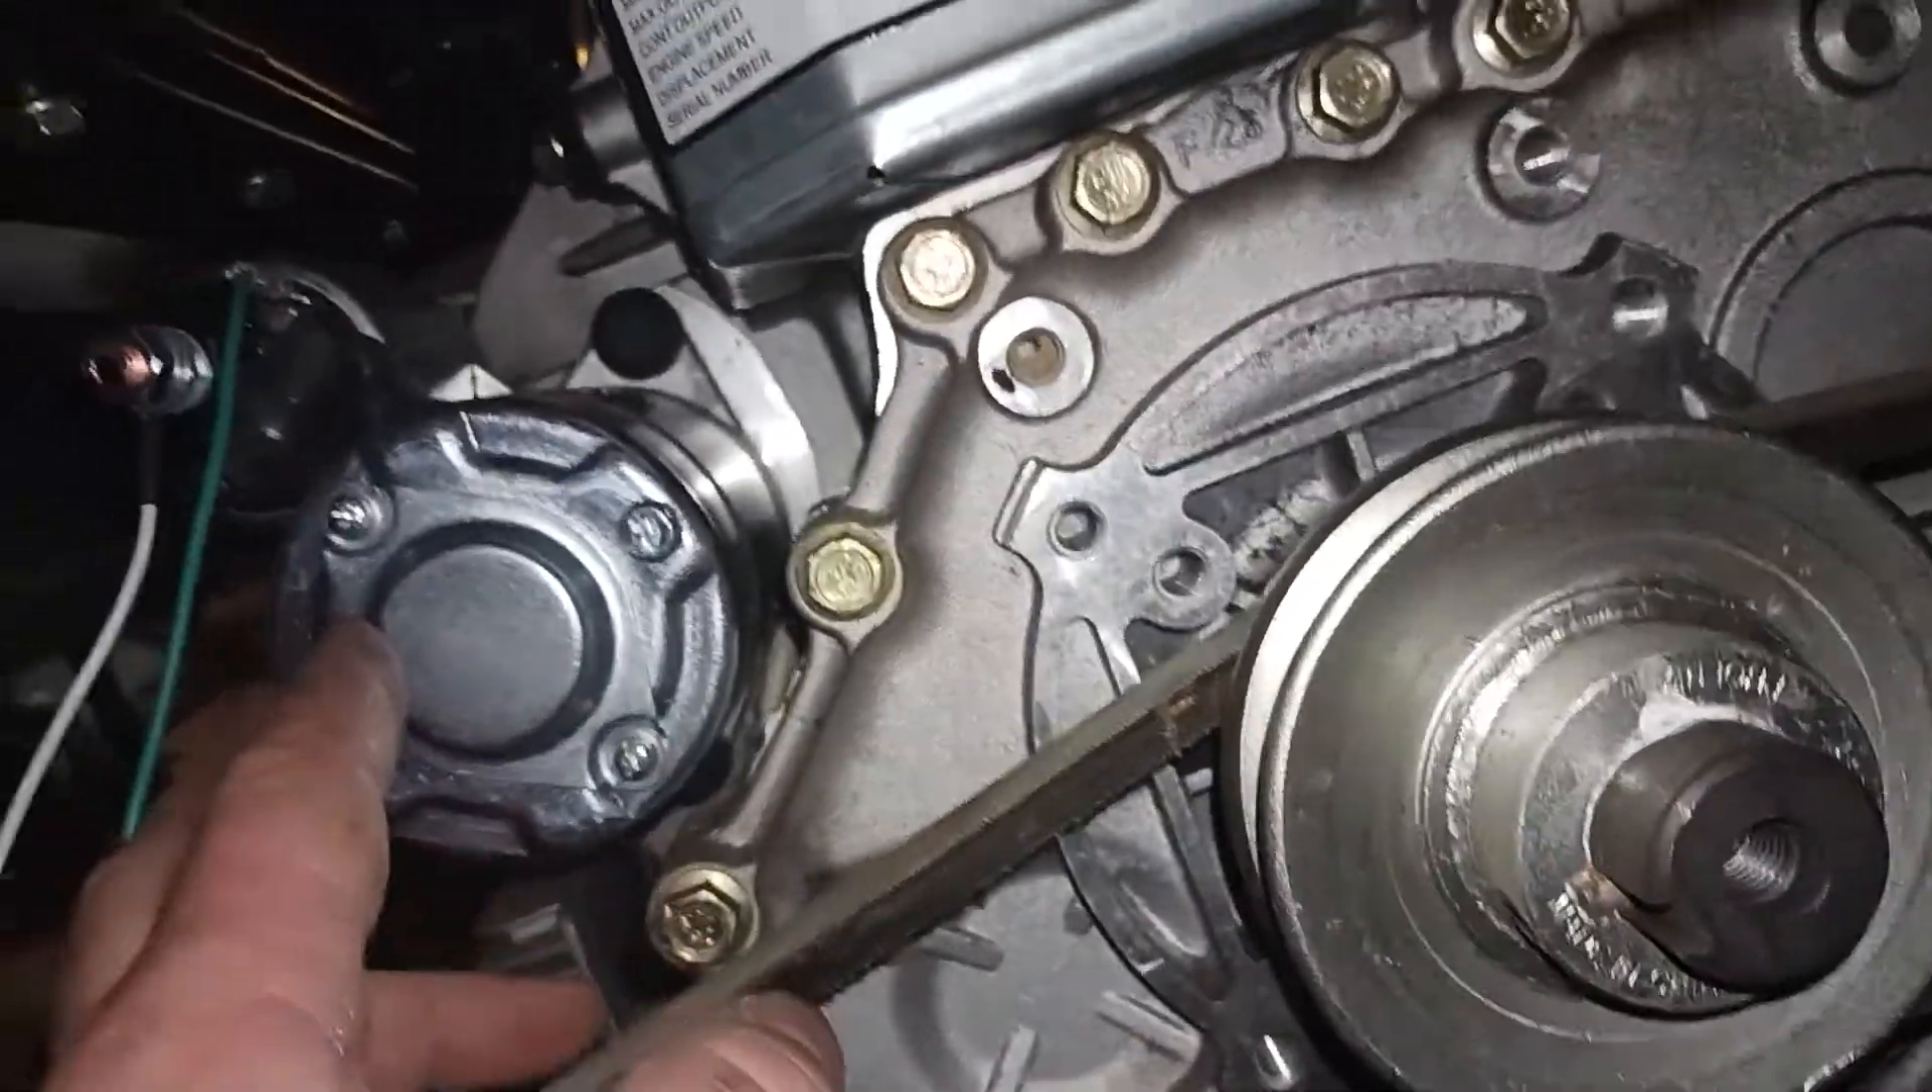So, over here, I have already installed my starter motor. Um, I used shoulder bolts for that.